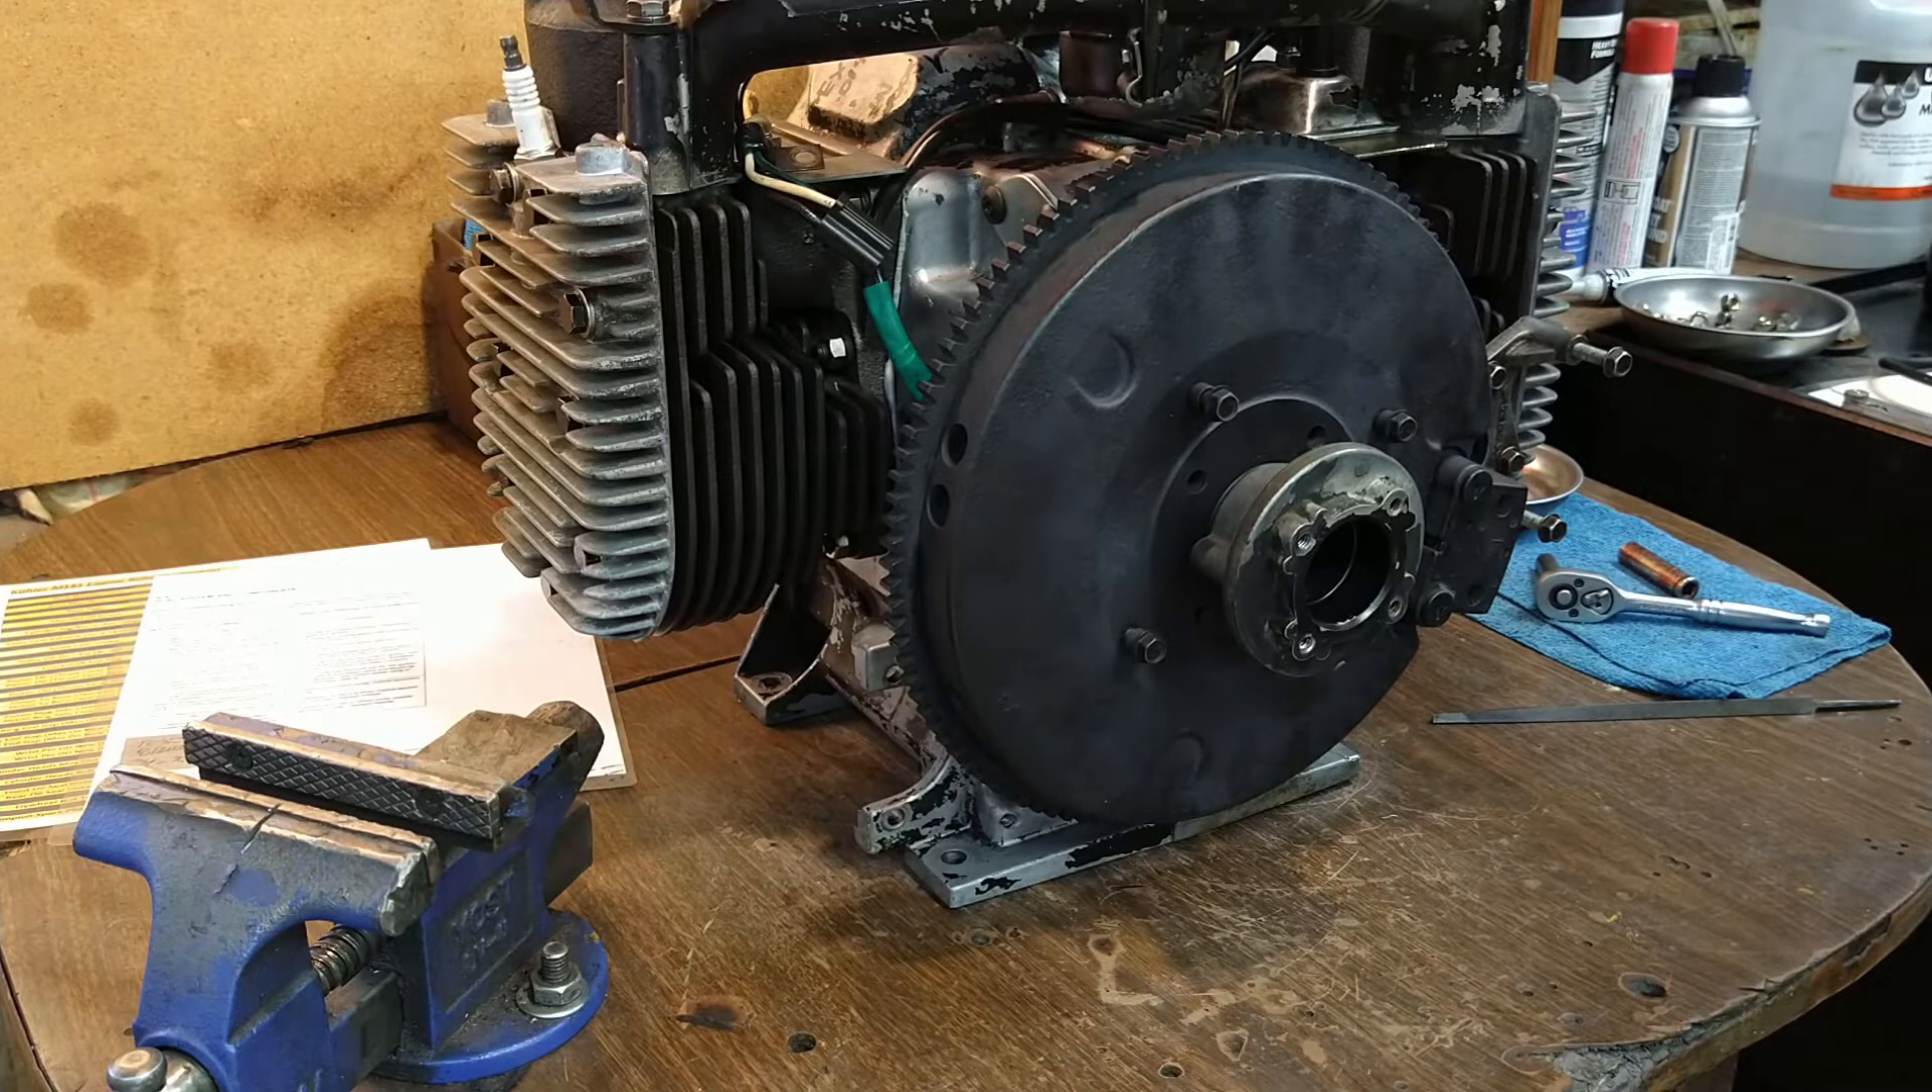Okay the flywheel is now on.